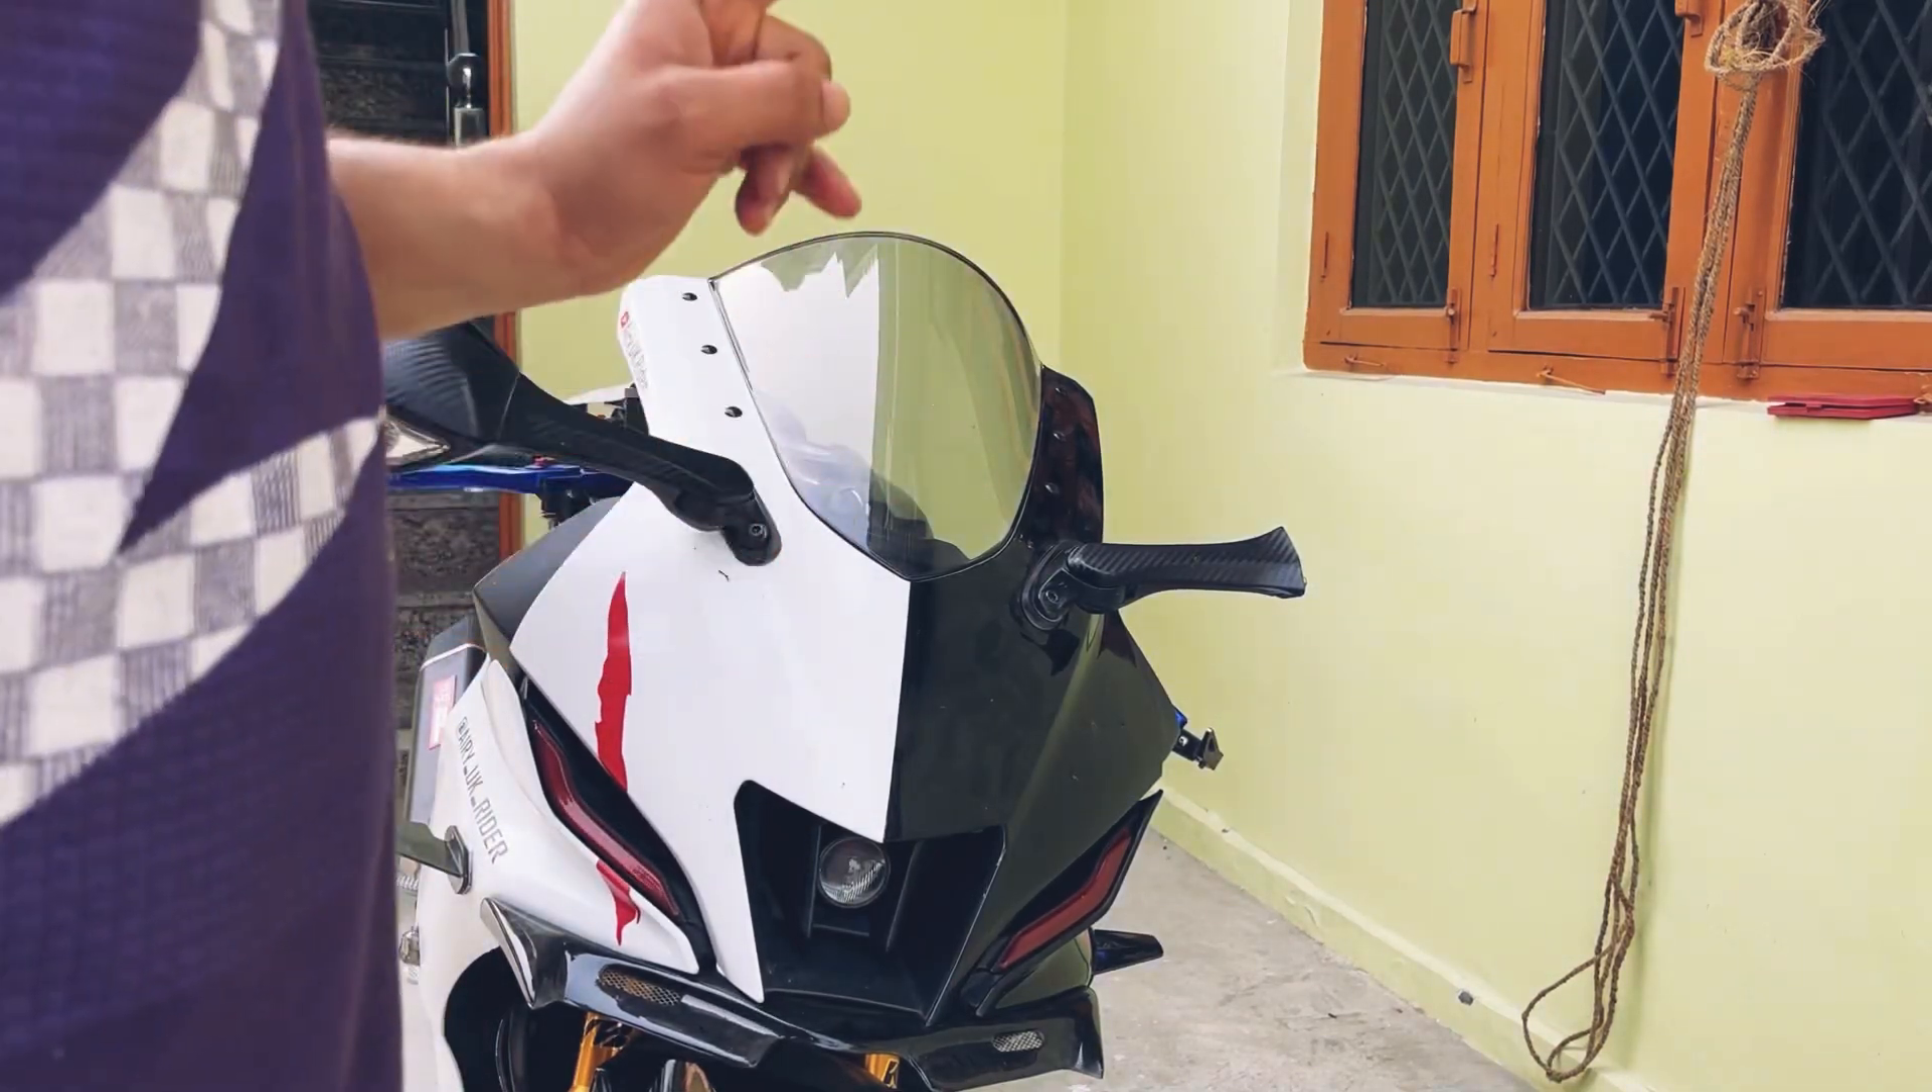میں نے سٹاک والا جو وائزر ہے وہ میرے پاس تھا تو میں نے وہ لگا دیا ہے۔